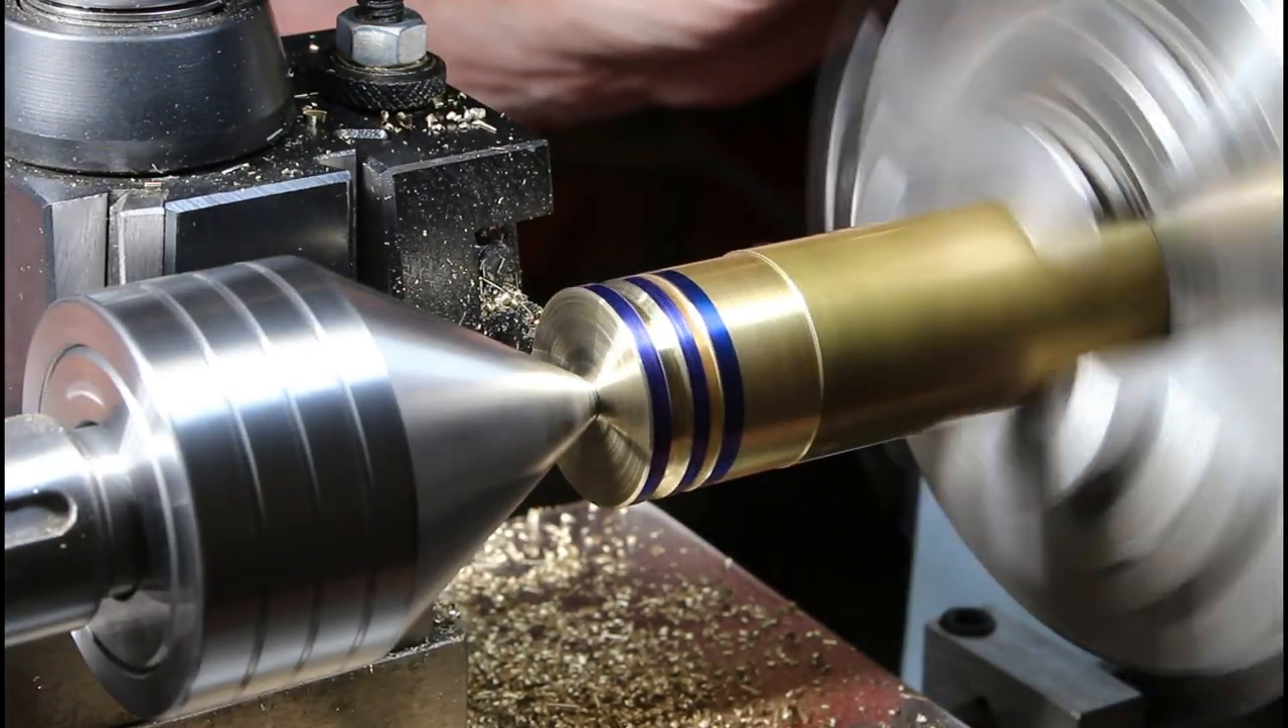So yeah, I guess I have enough stick out that I should really have had the live center in there all along. Now I do.